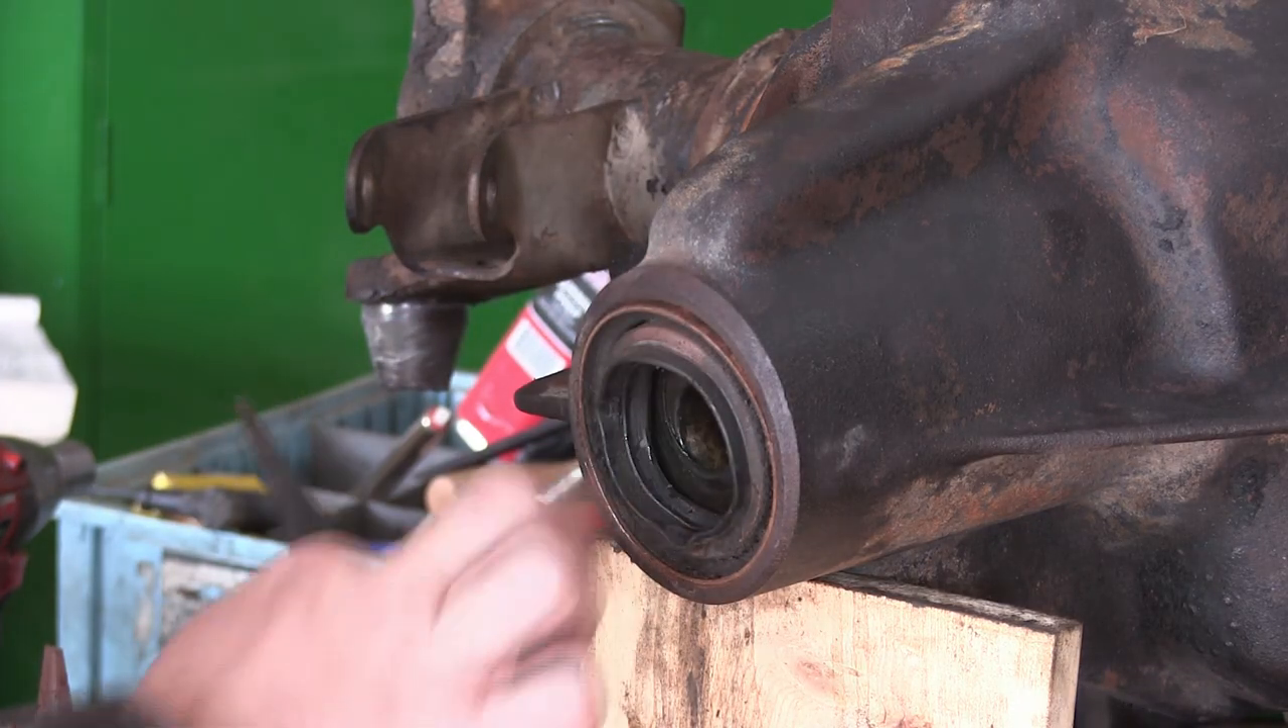We've got the carrier and the pinion out. We just need to get out this old seal so we can get out these bearings.